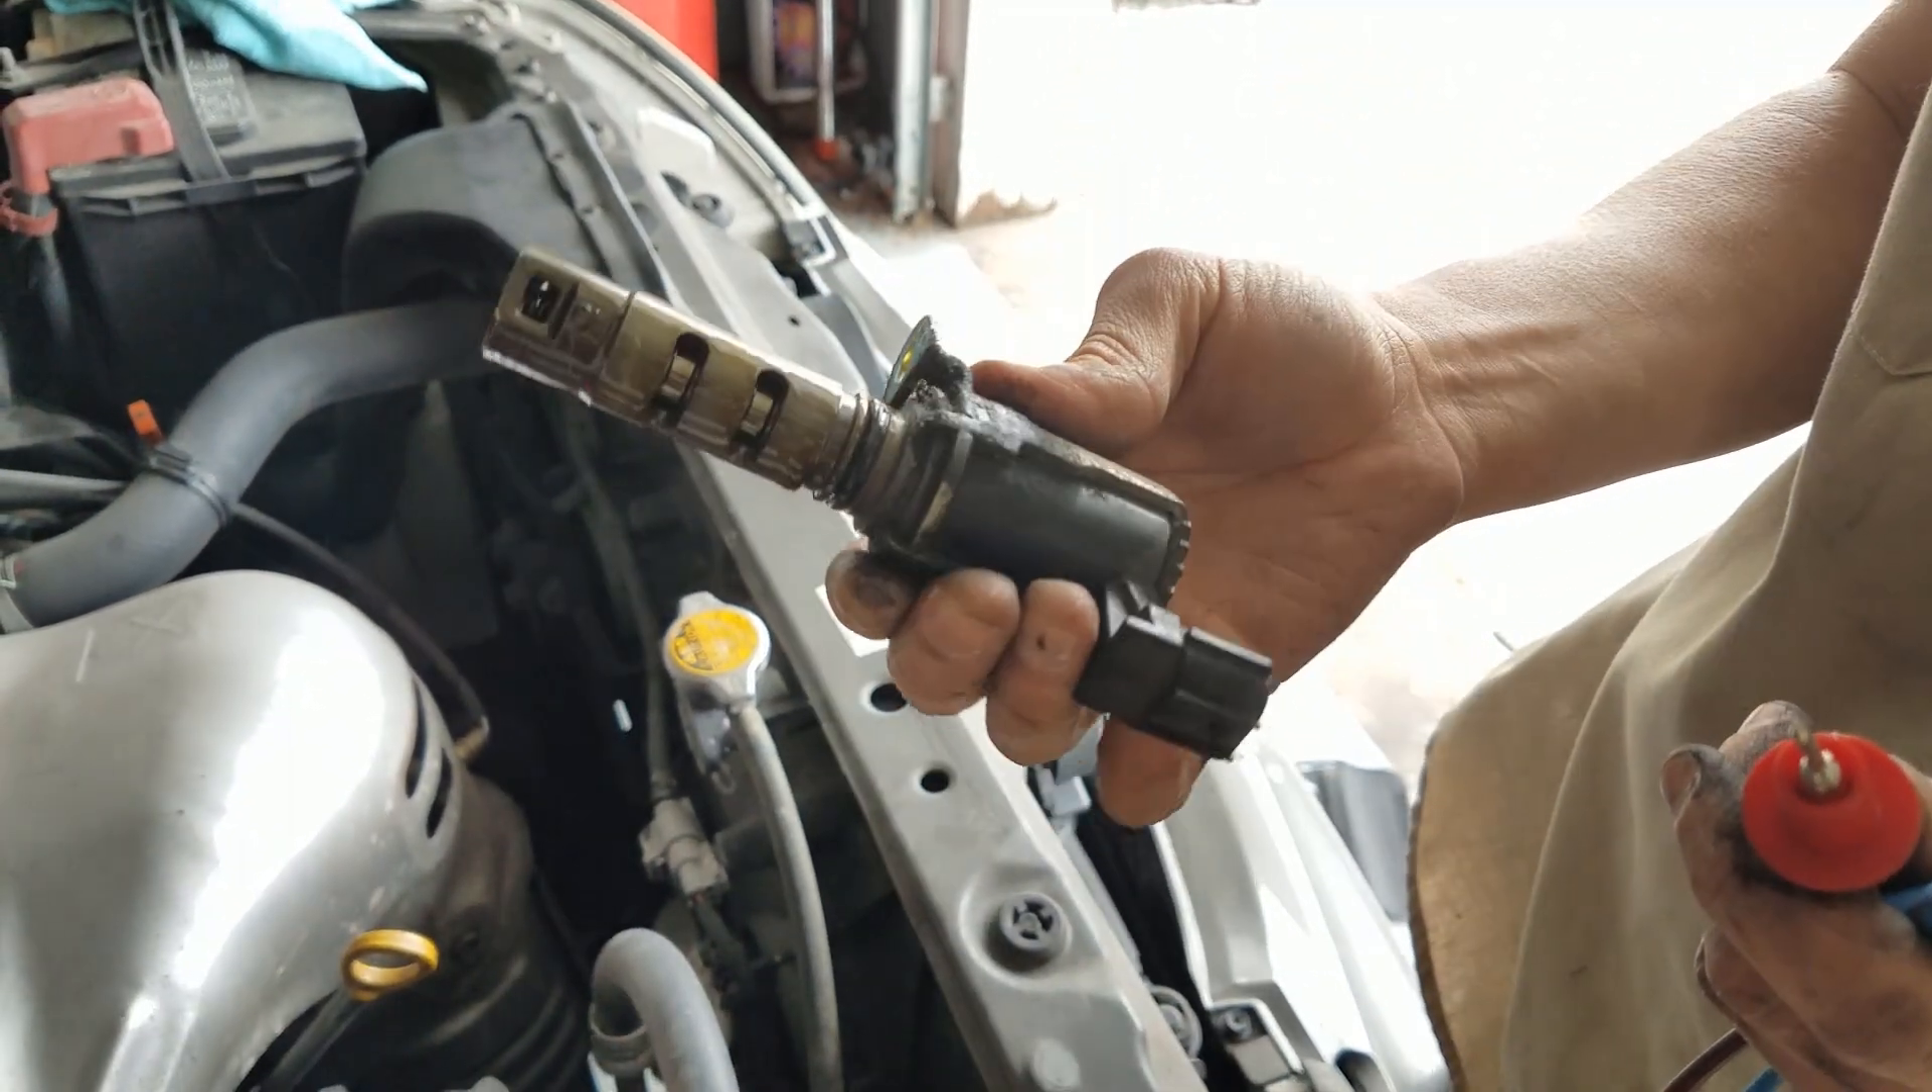Okay, so we've gone ahead and removed the oil control solenoid and valve.